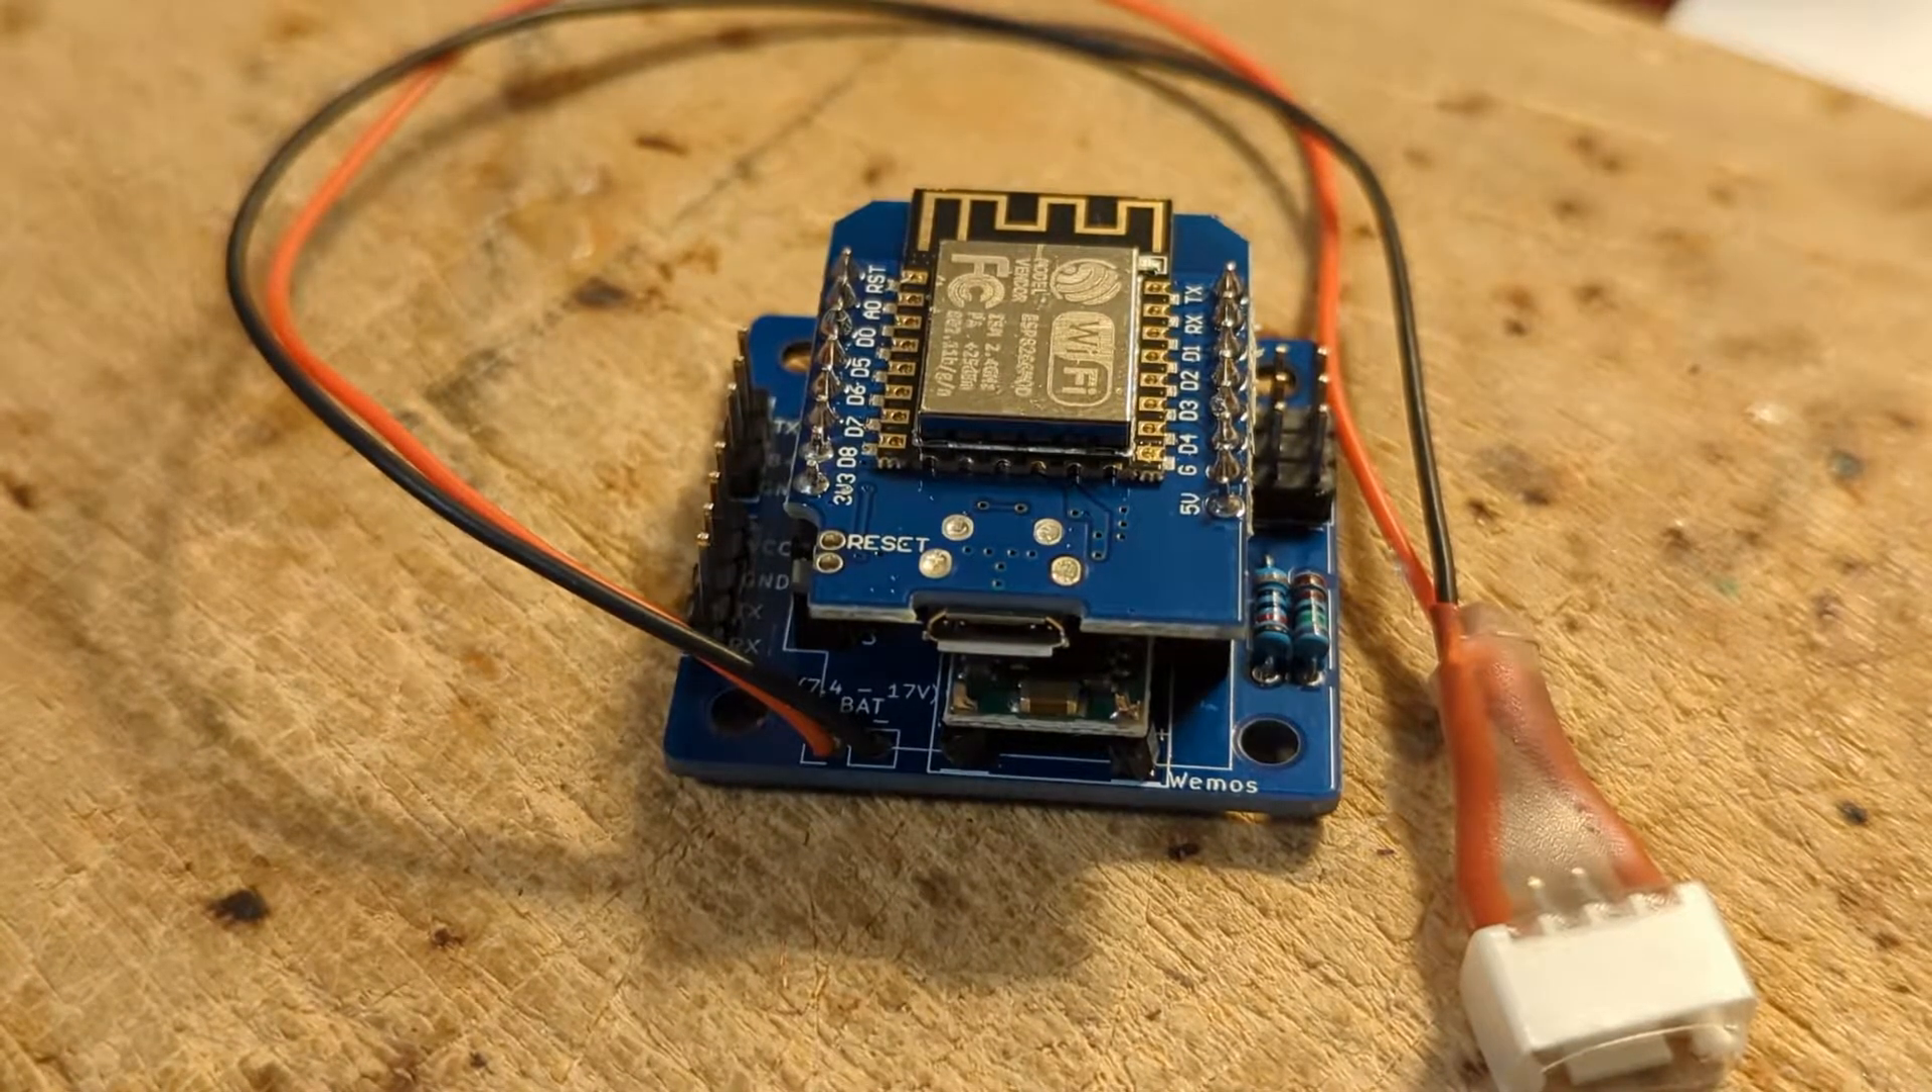The board assembly here is complete.